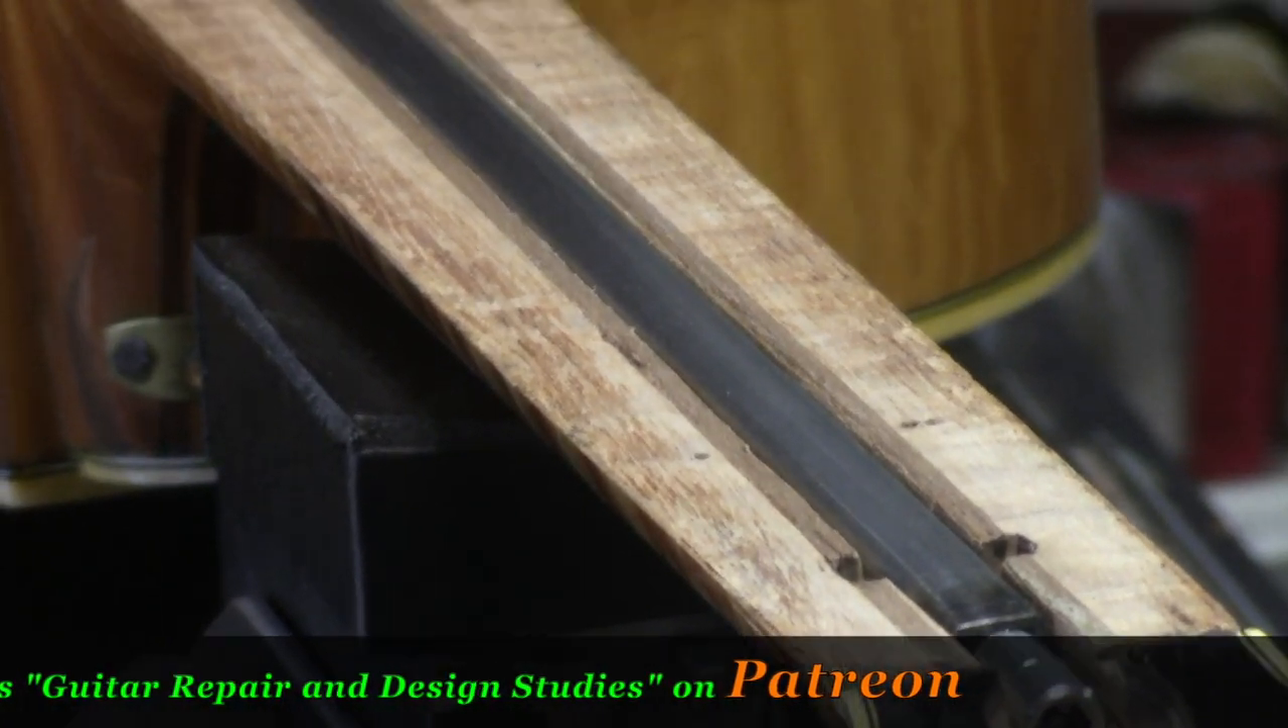Well our new truss rod, replacement truss rod is installed.